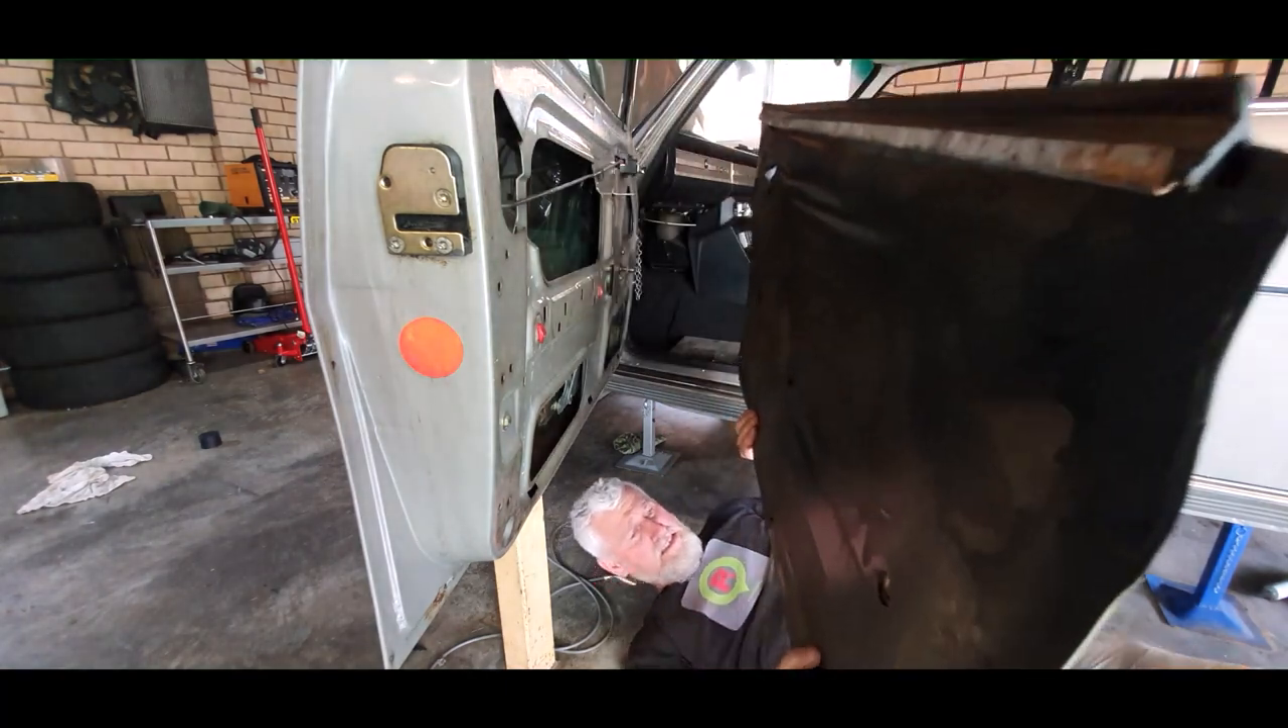There we go. One door card off.